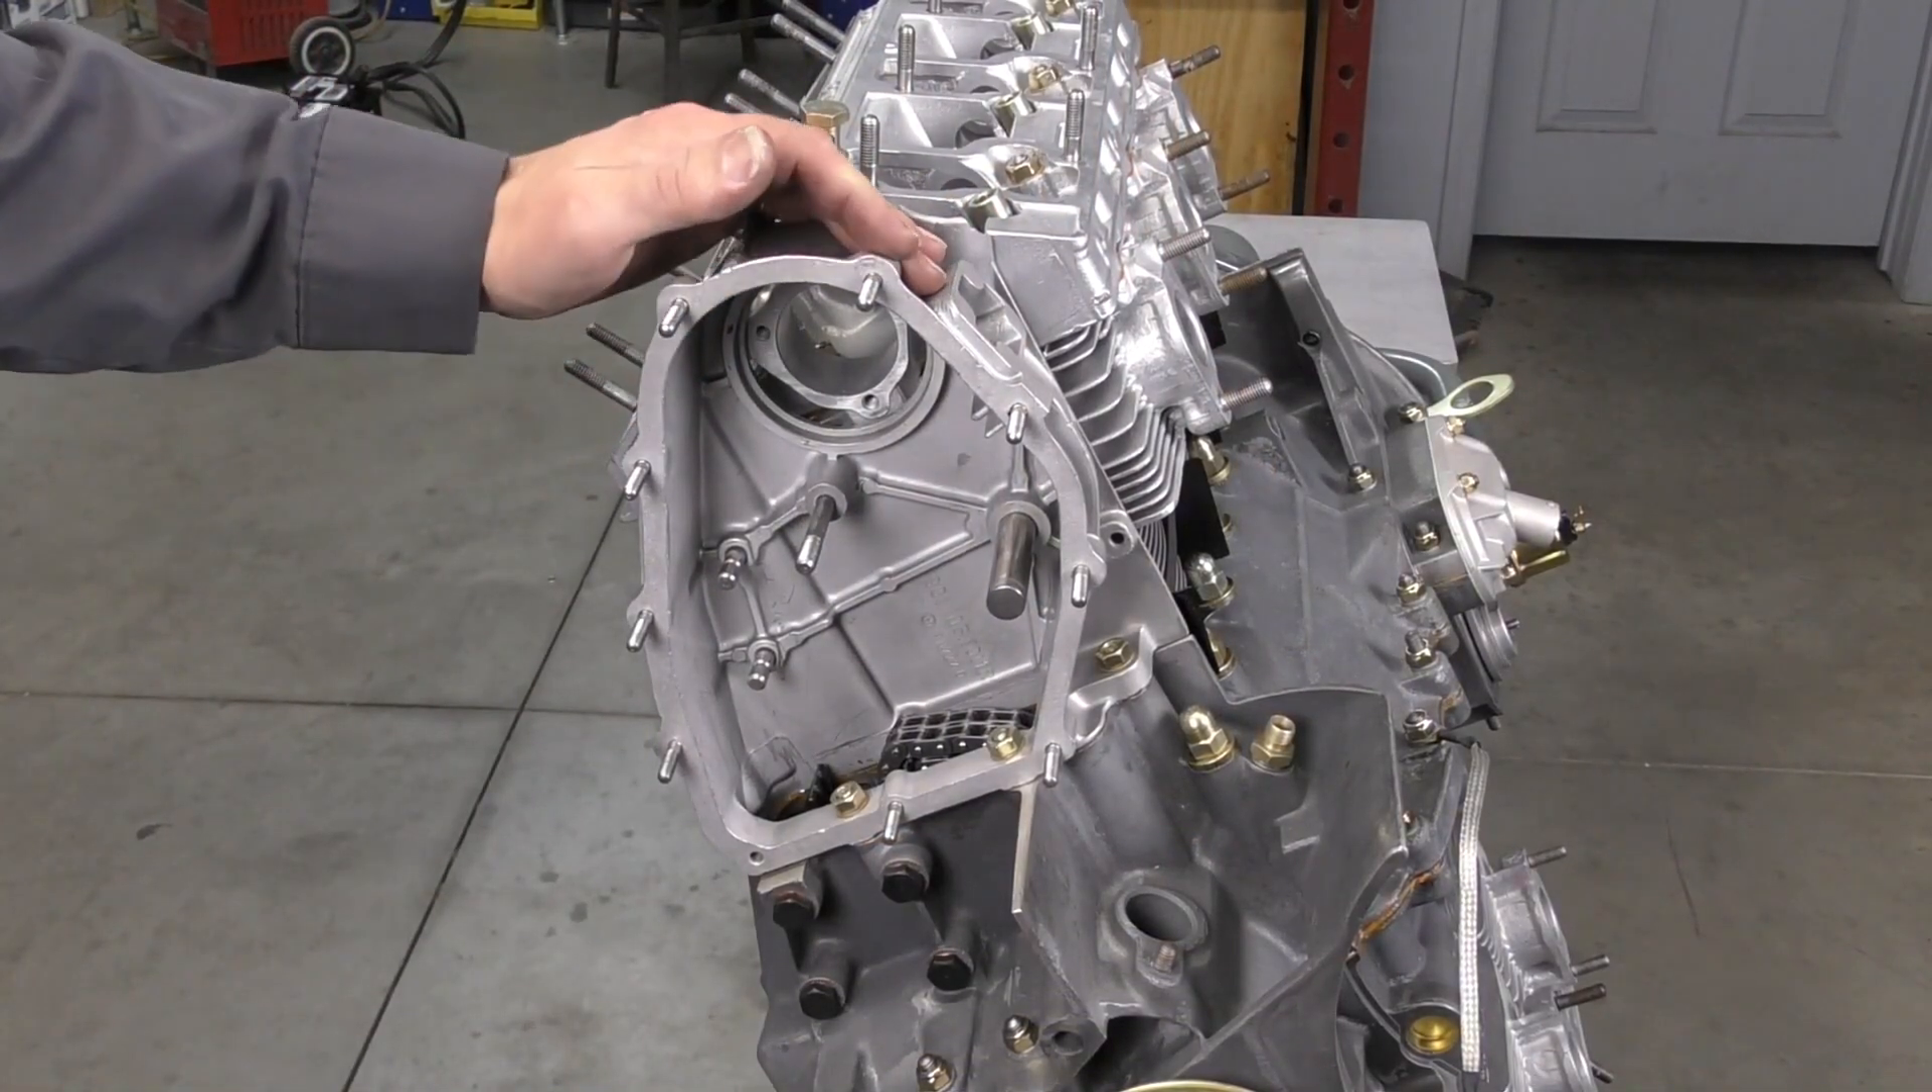So I've just gone ahead and put the left chain box on.